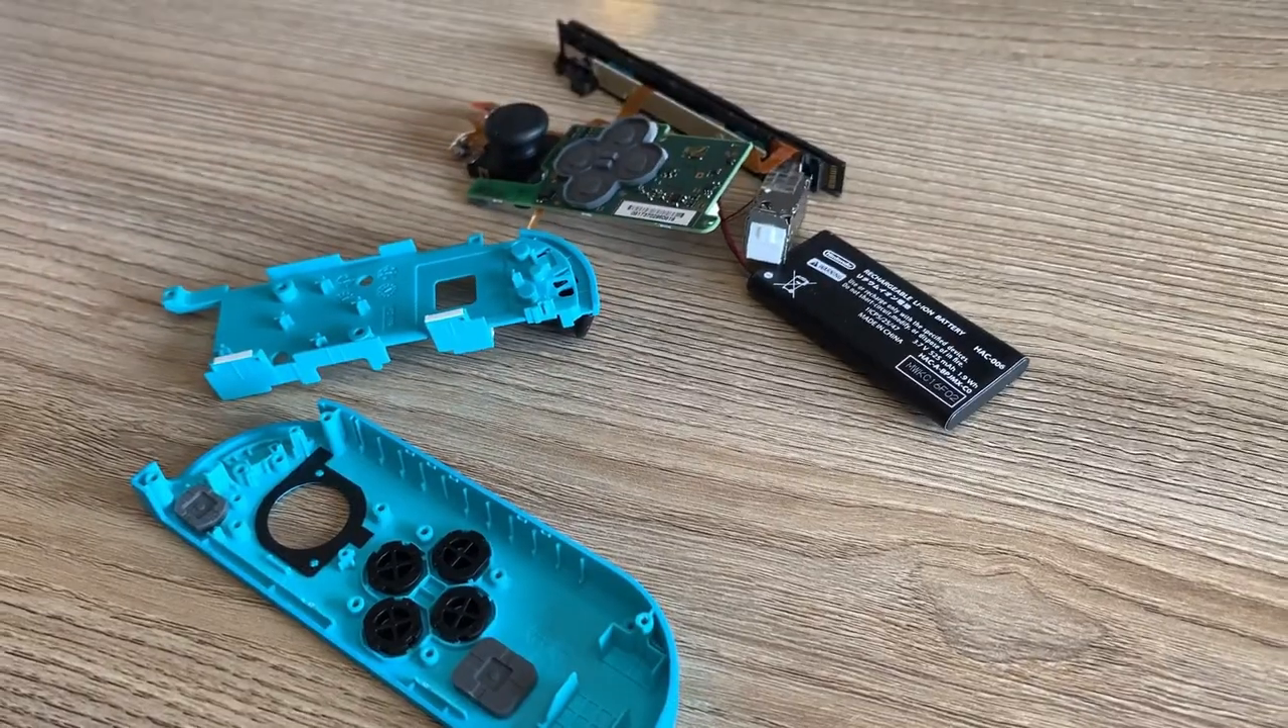And here are all the parts separated.